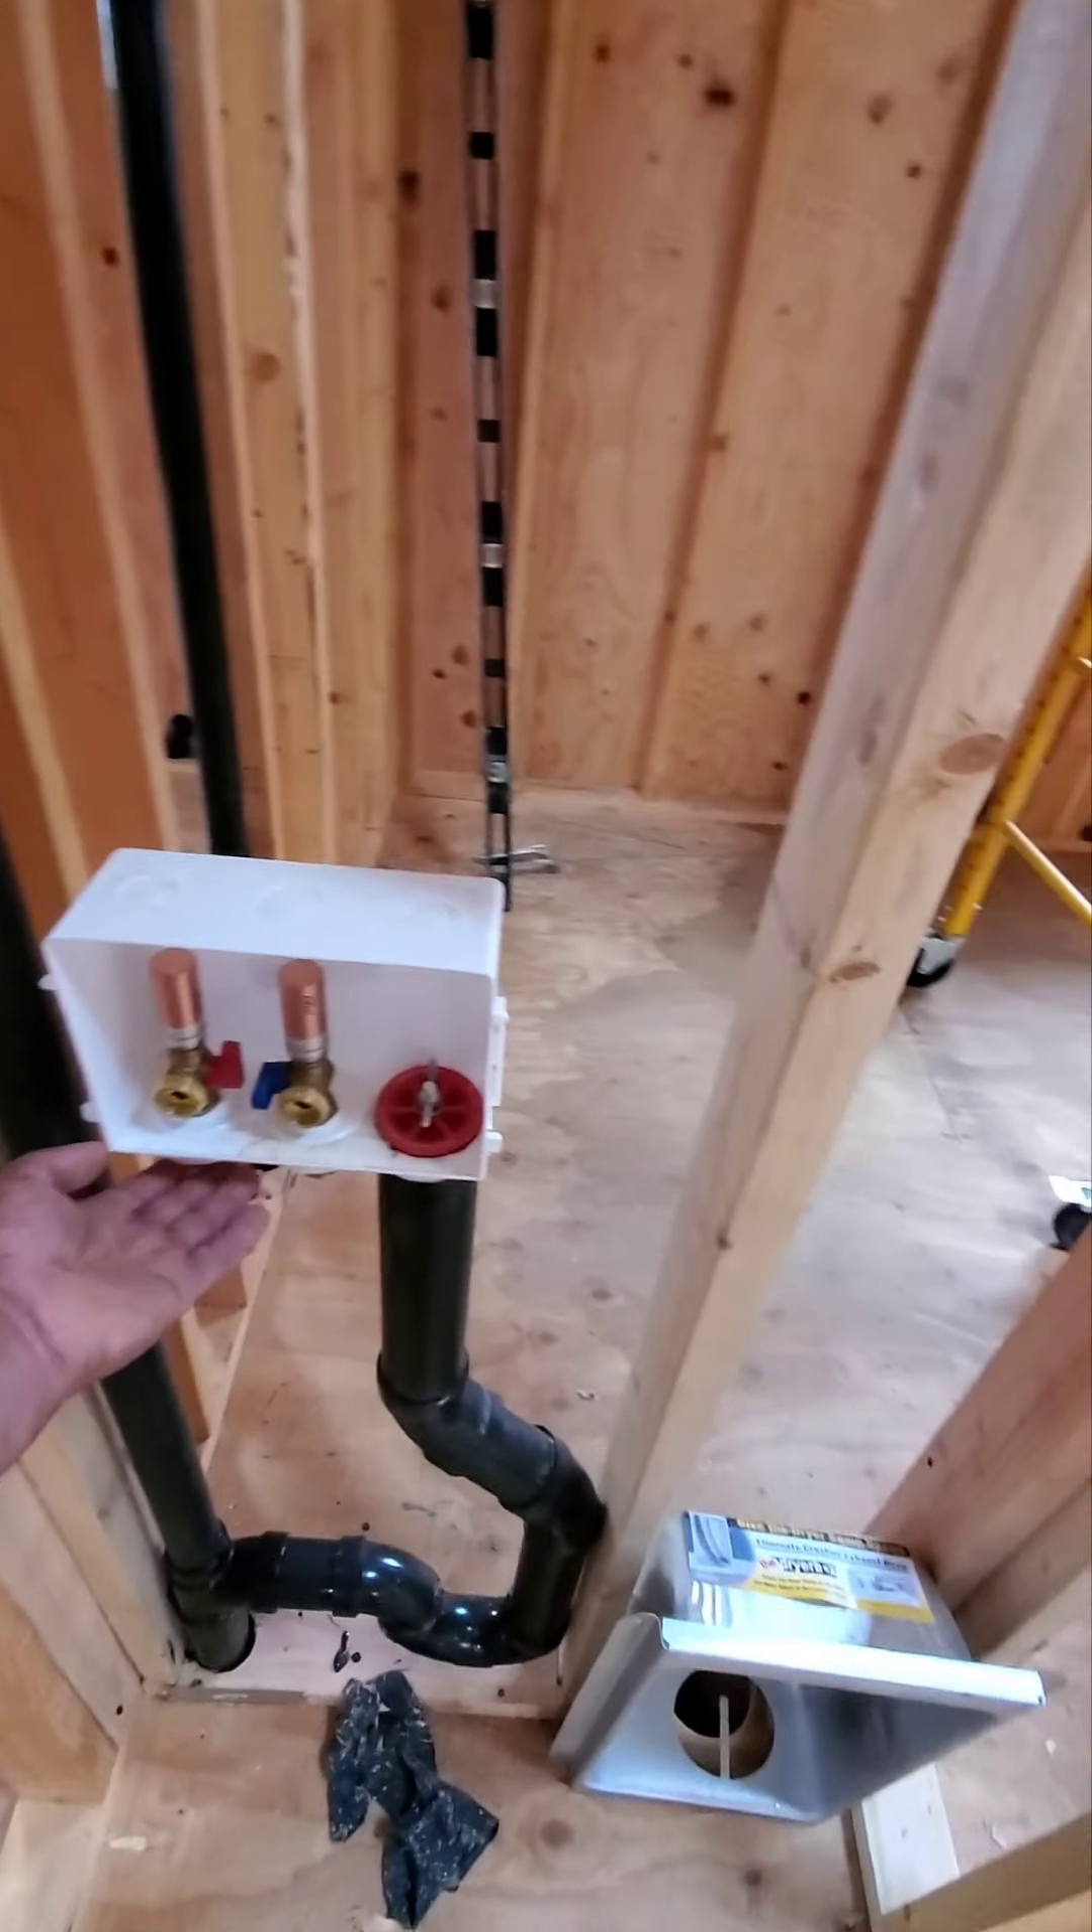We don't have the water connected yet.